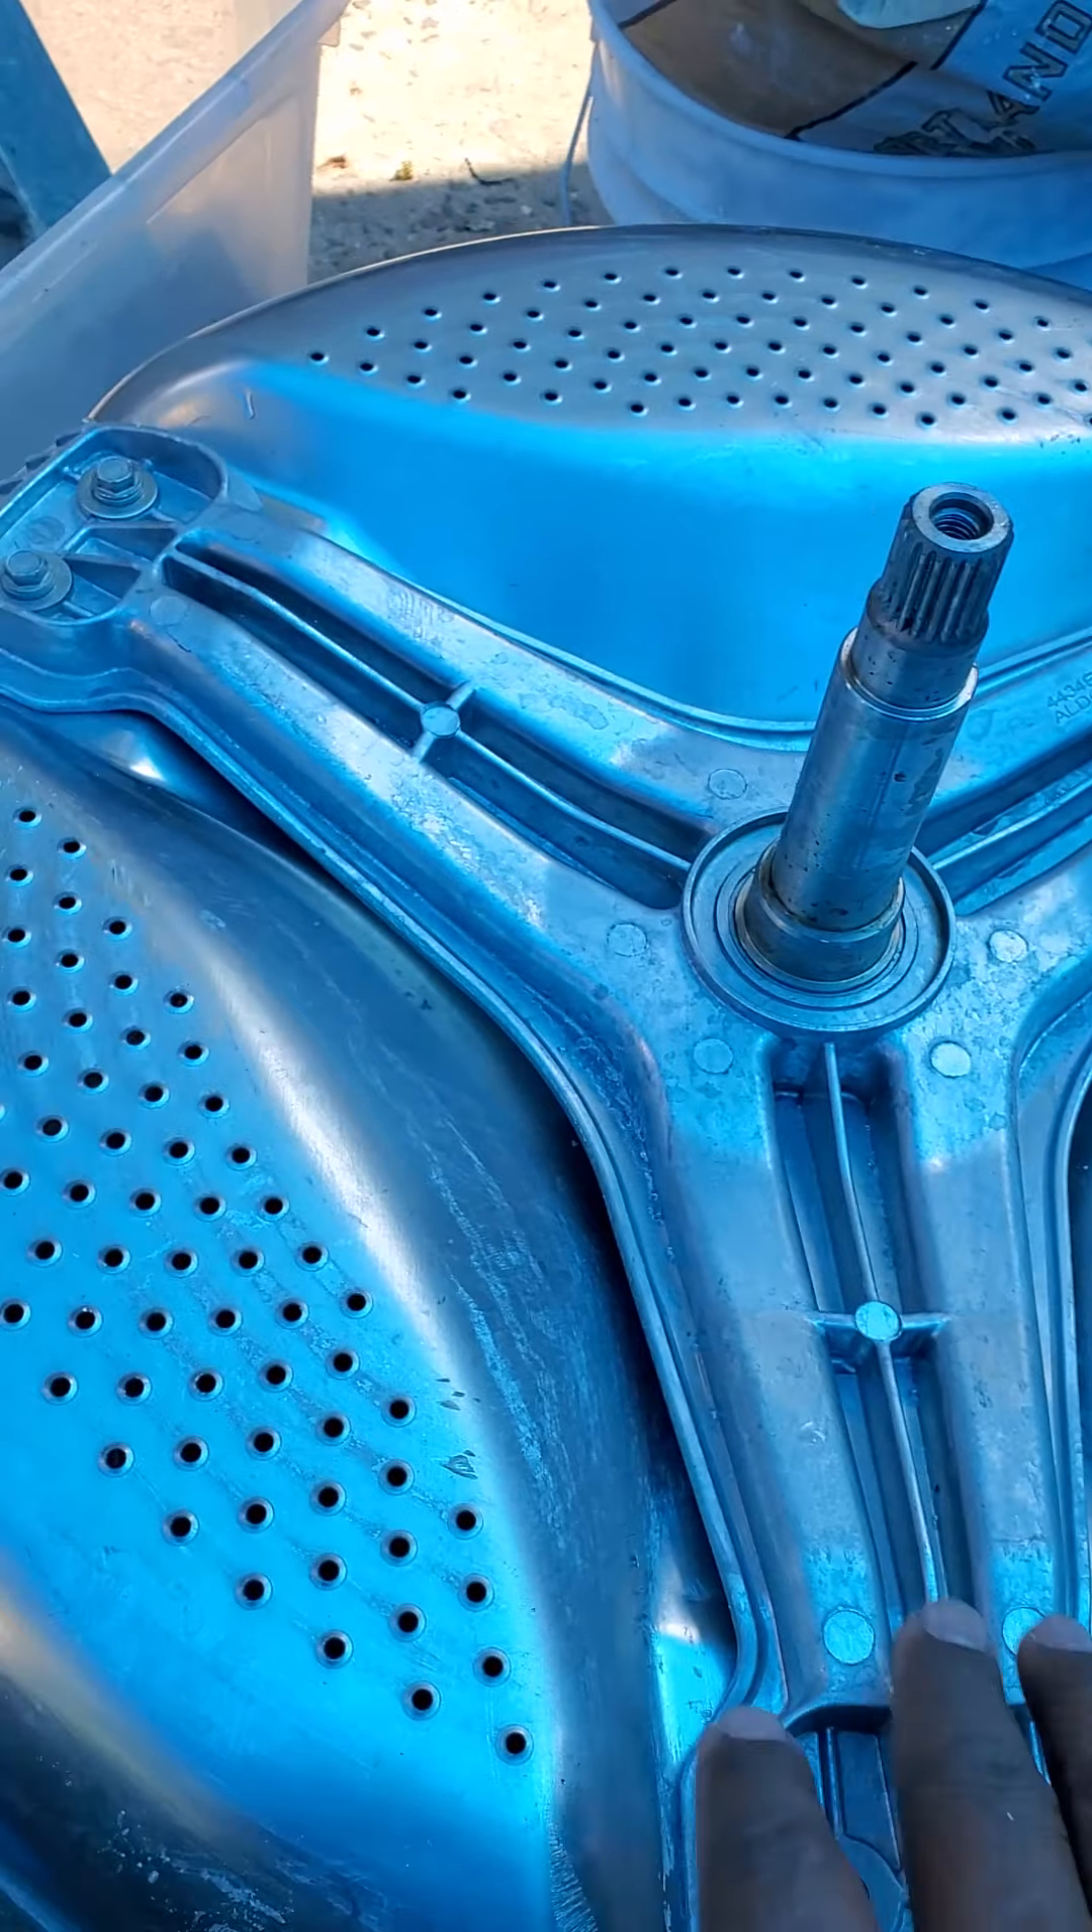Right now currently i went ahead and put on the new spider bracket.